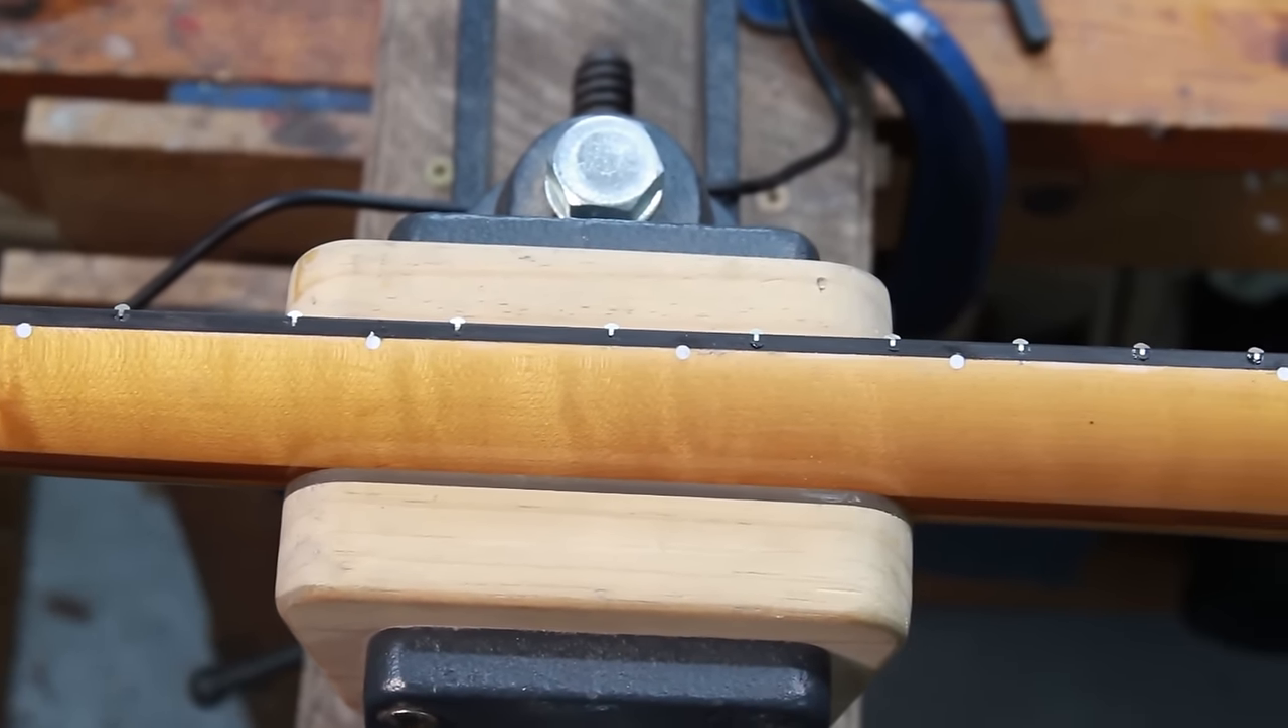The dot markers are now in place. Yep, that all looks pretty good to me.